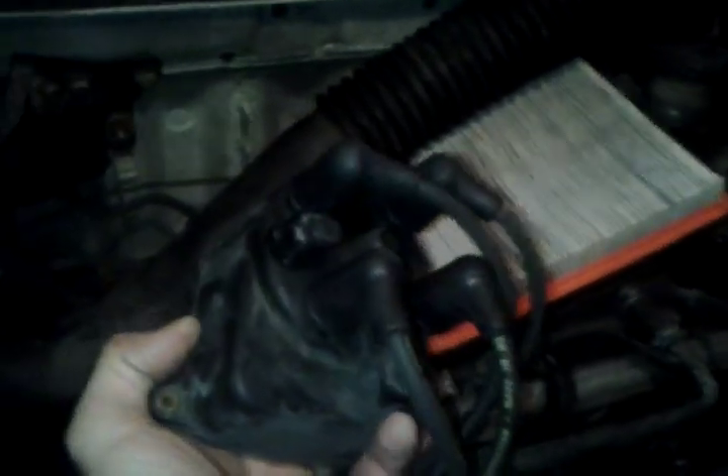You see I don't have my new cap on. My old cap here, she's still attached to the spark plug wires.